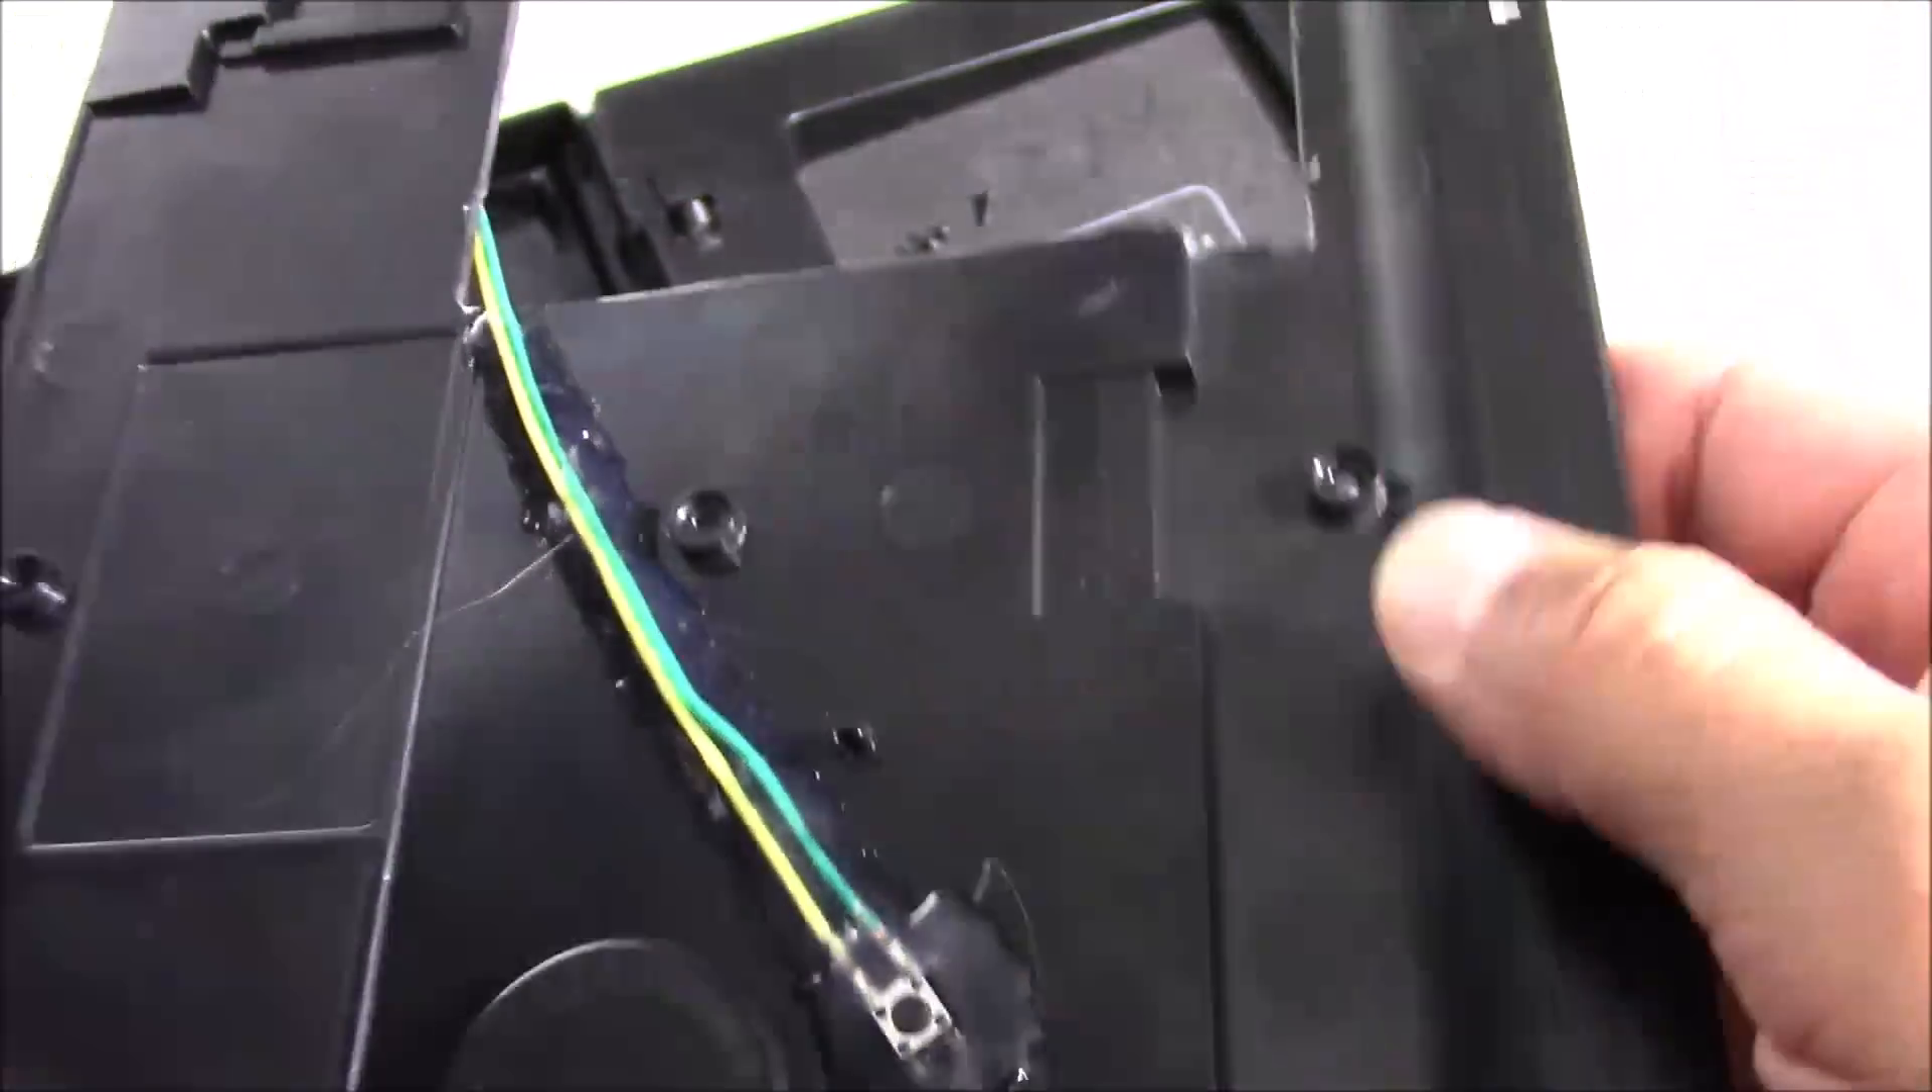And as you can see here I also glued the wires in place.